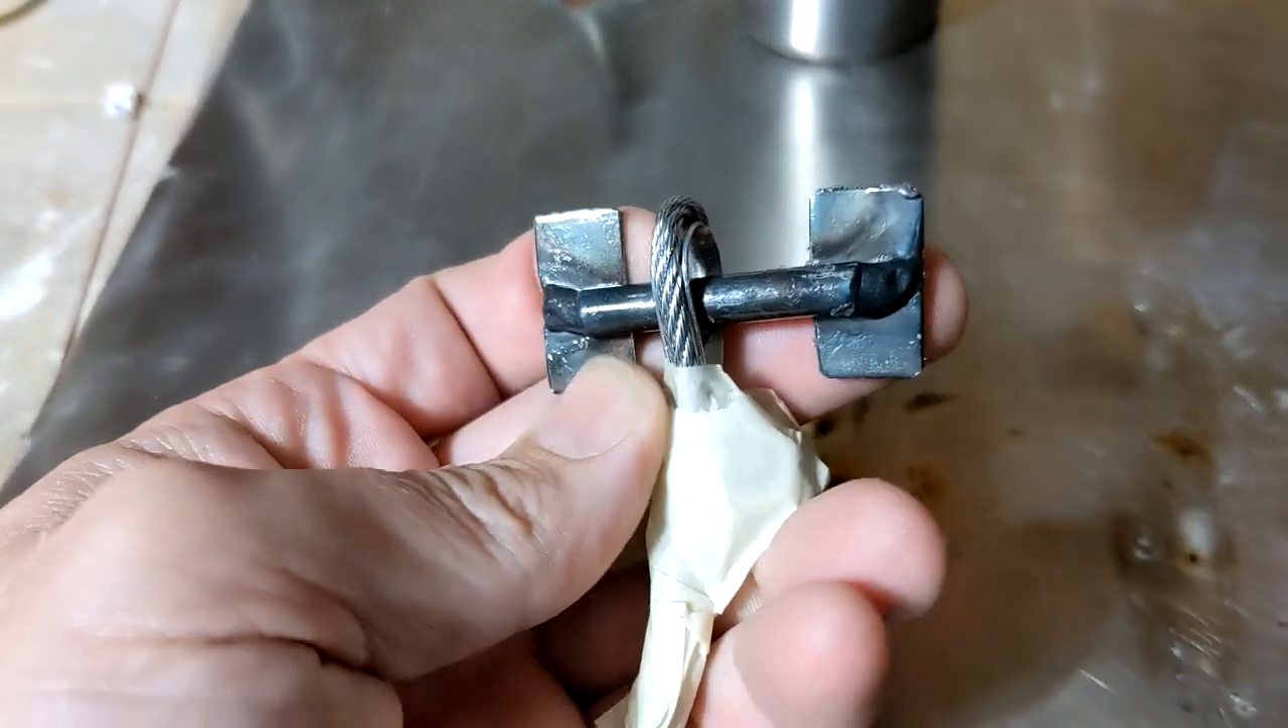All right so you can see I've got this loop assembled and I've taped this off and given it a really thick coat of clear spray paint just to keep the rust off.